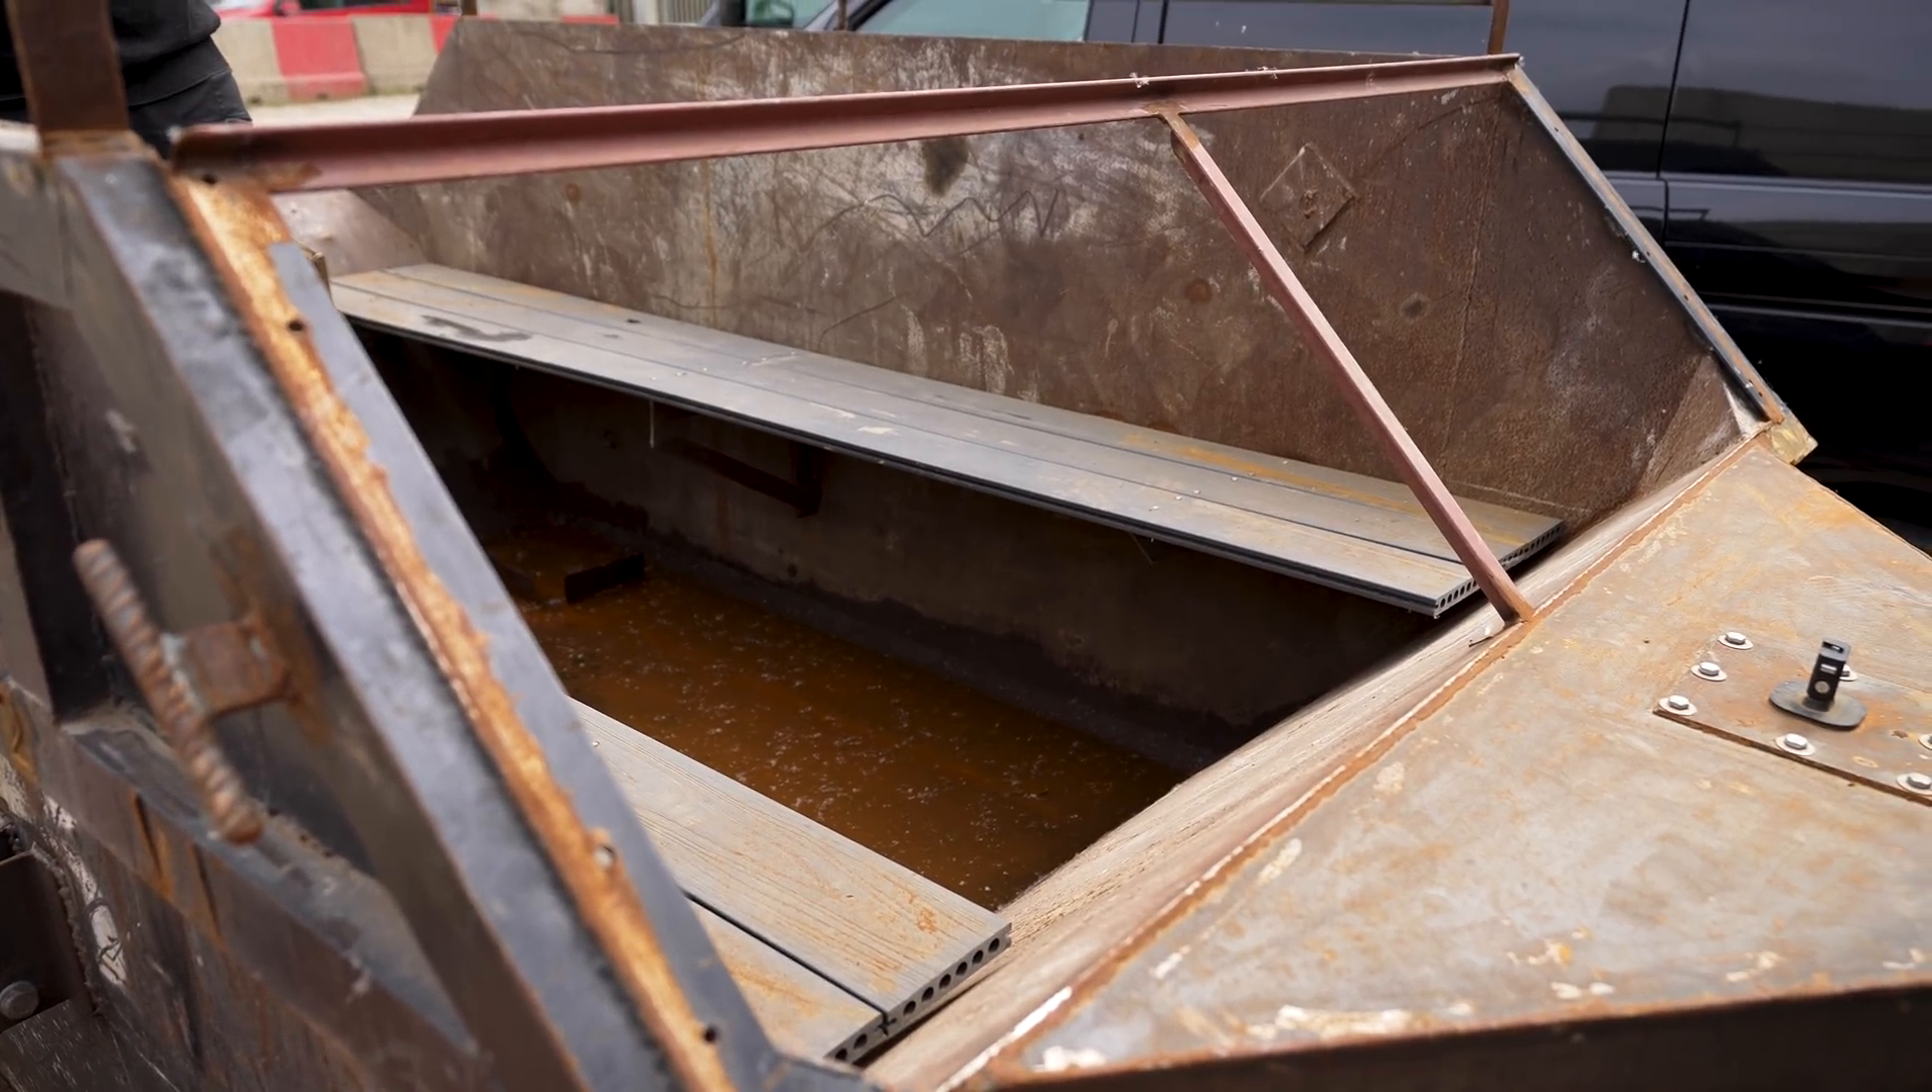Now our frame at our lovely viewing platform is done, but we don't have any plastic perspex at the moment.